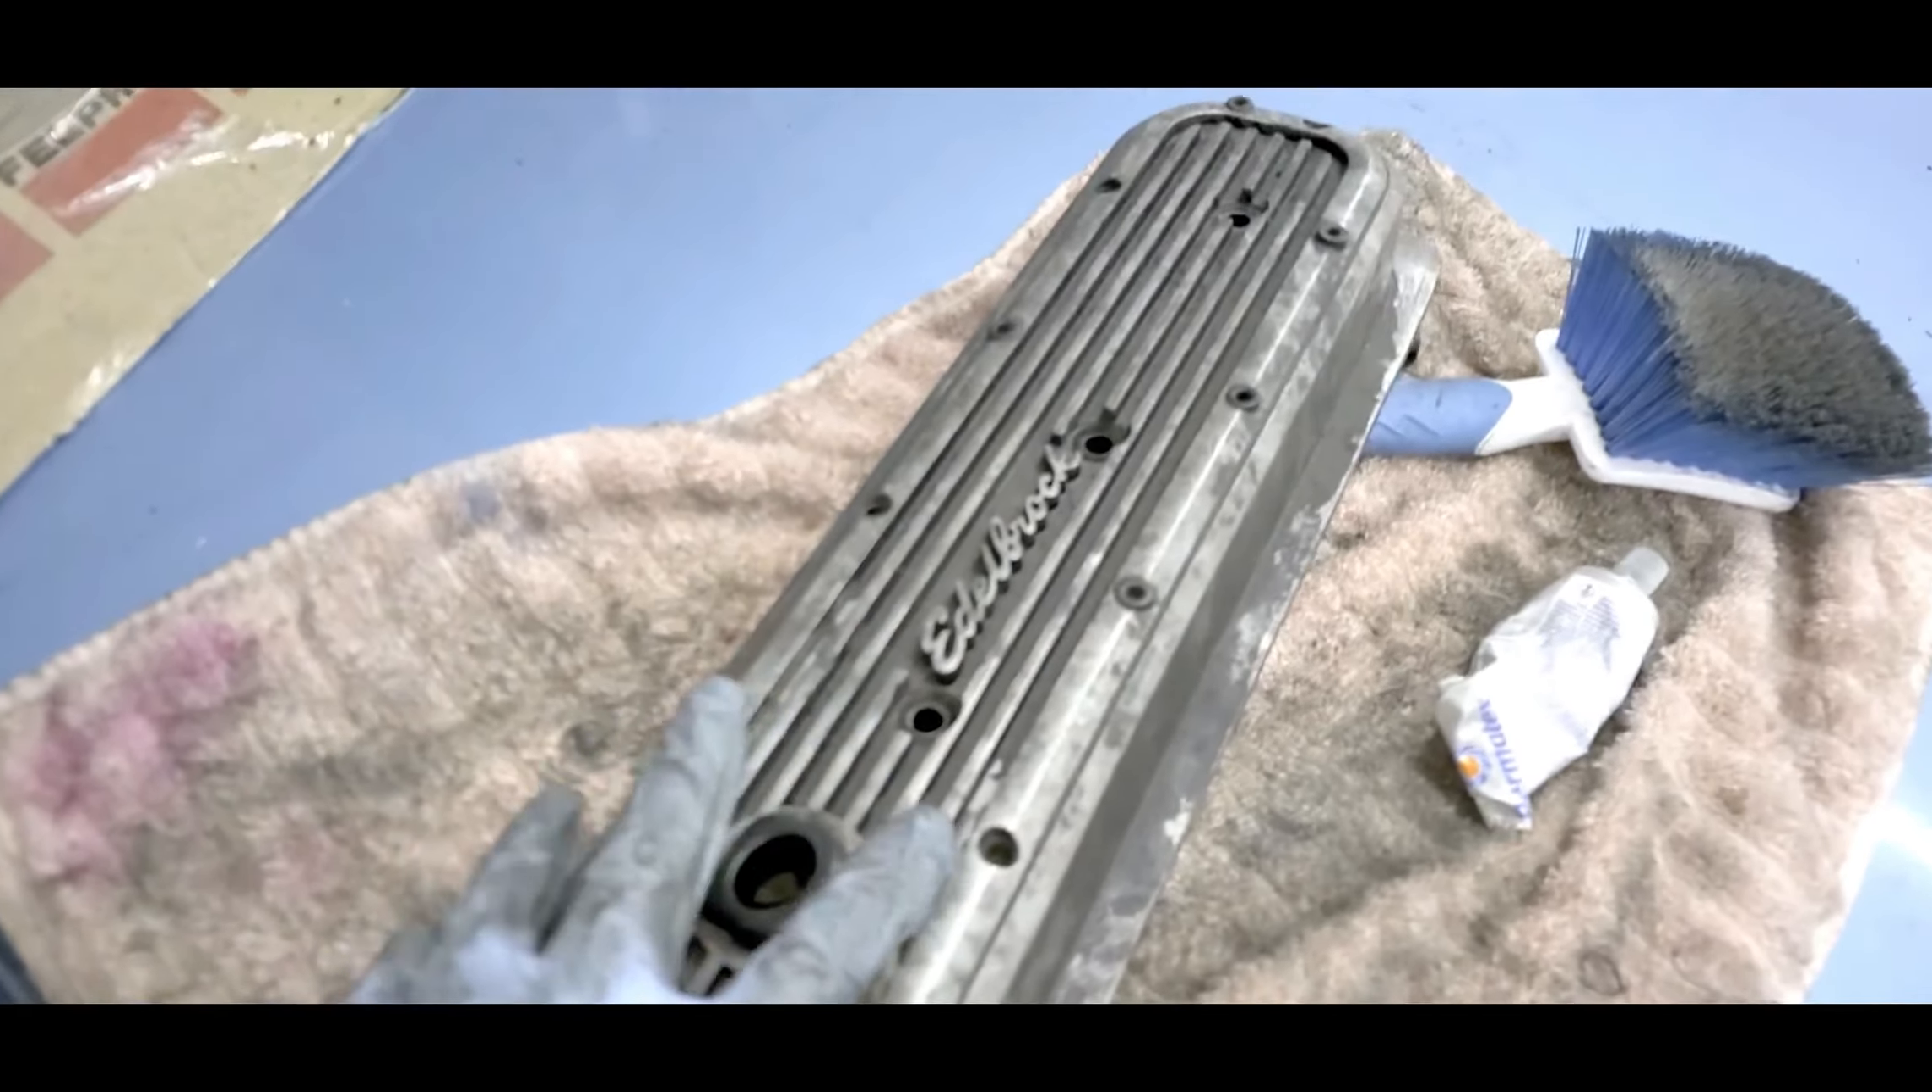I was able to uh get that valve cover out.